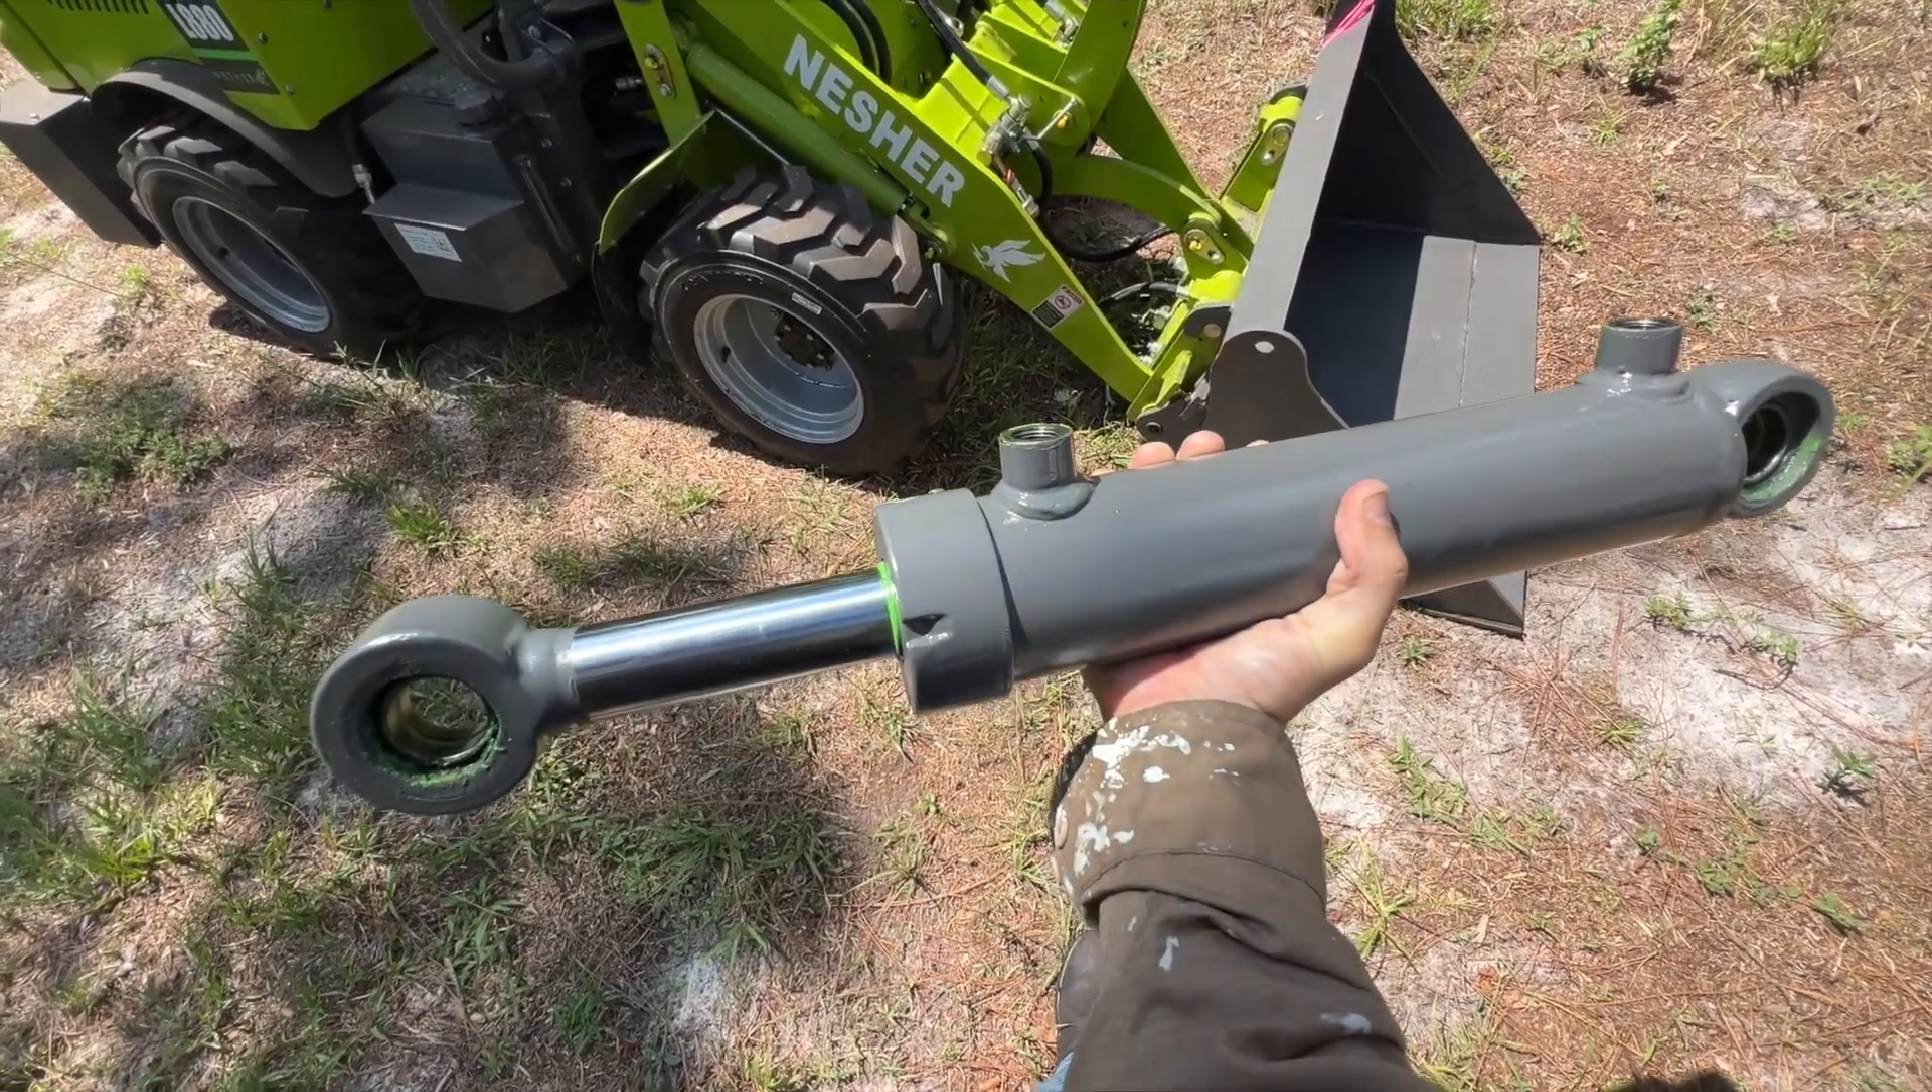With both of the pins removed, the hydraulic cylinder is now free of the machine and can be removed to be repaired or replaced.